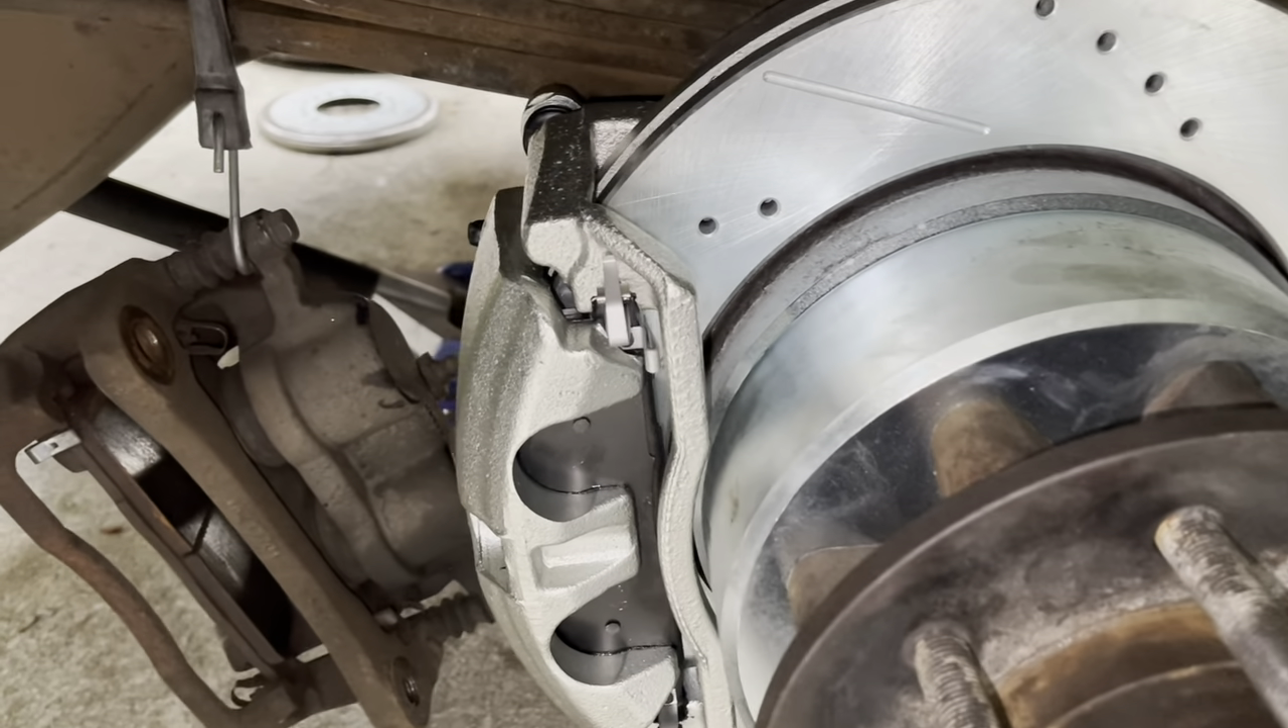All right the caliper is back on the vehicle.